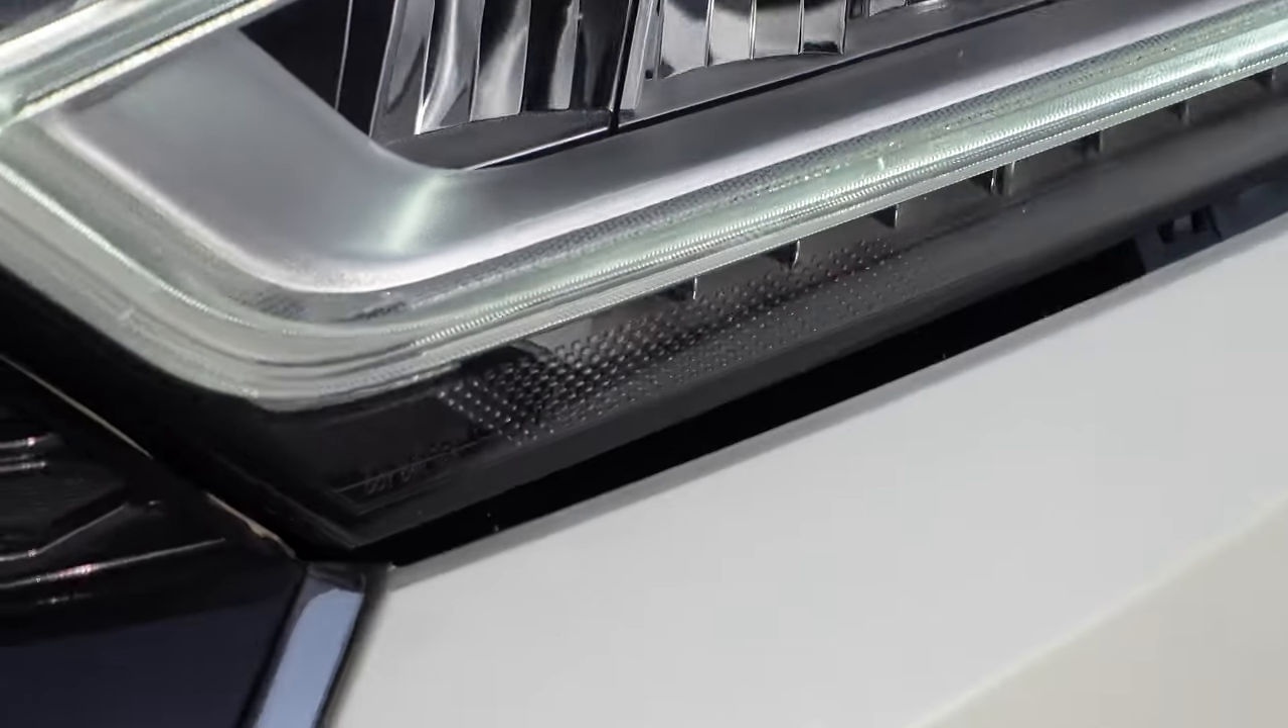So if you look right here you see that gap under the headlight.